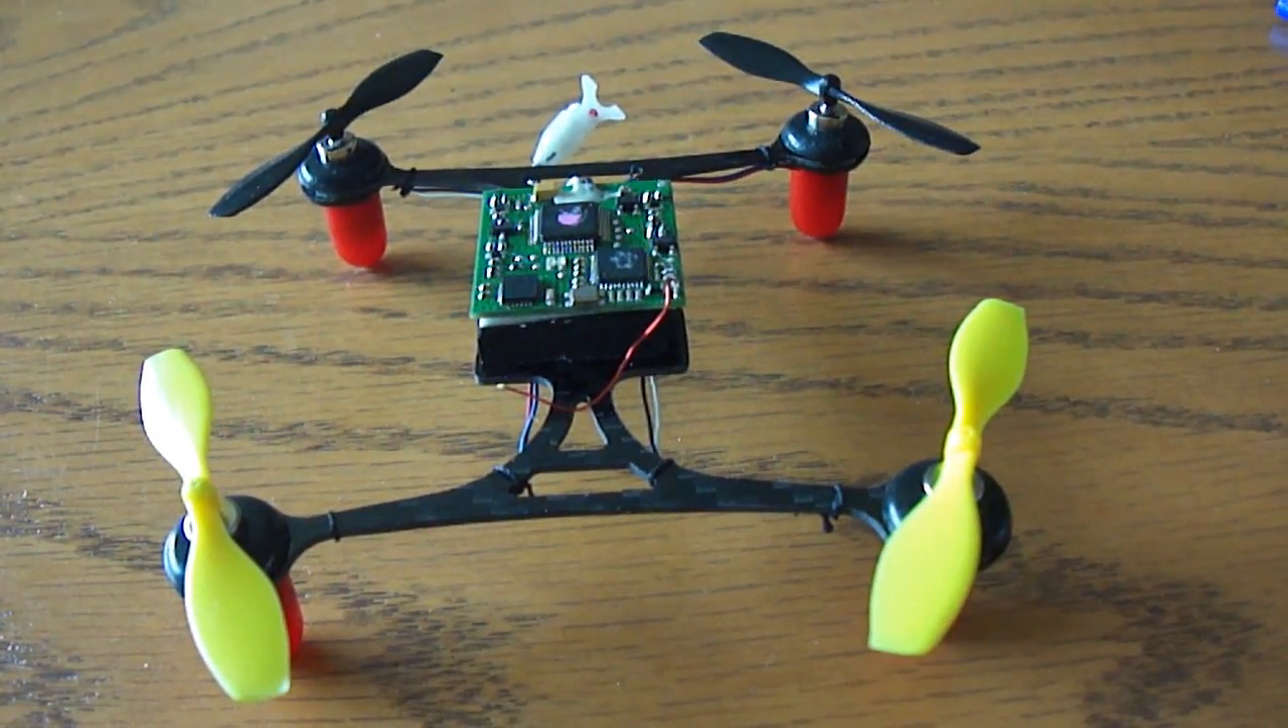I have a quad with rubber bumpers instead of the v911 skids and they look good on there.